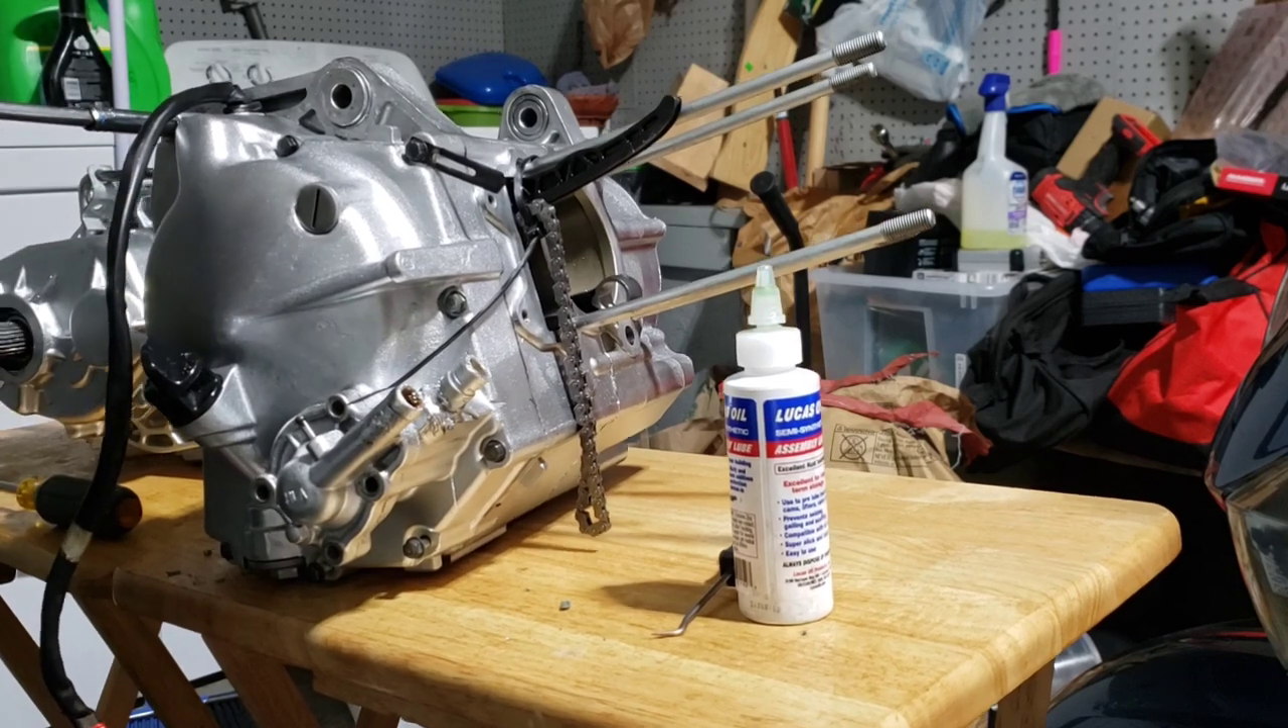We still have to get the top part of the motor on there and everything.